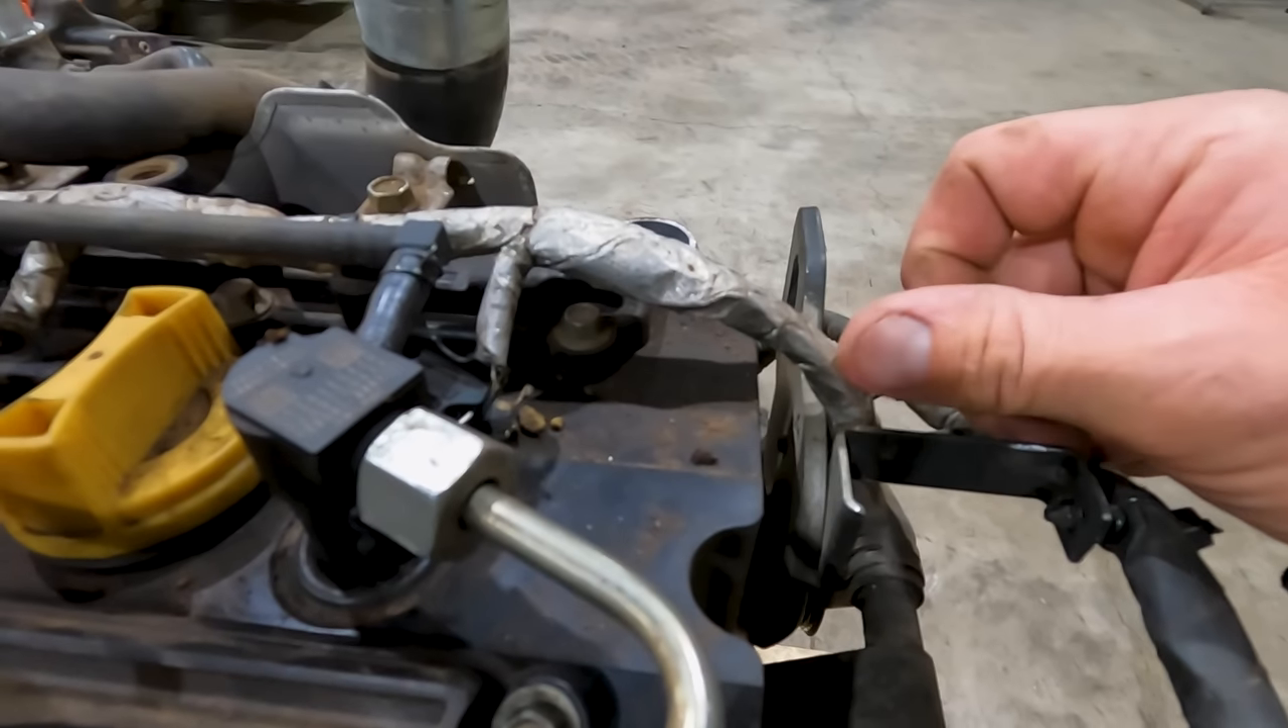See where this injector harness comes over this bracket right here it rubs right there.